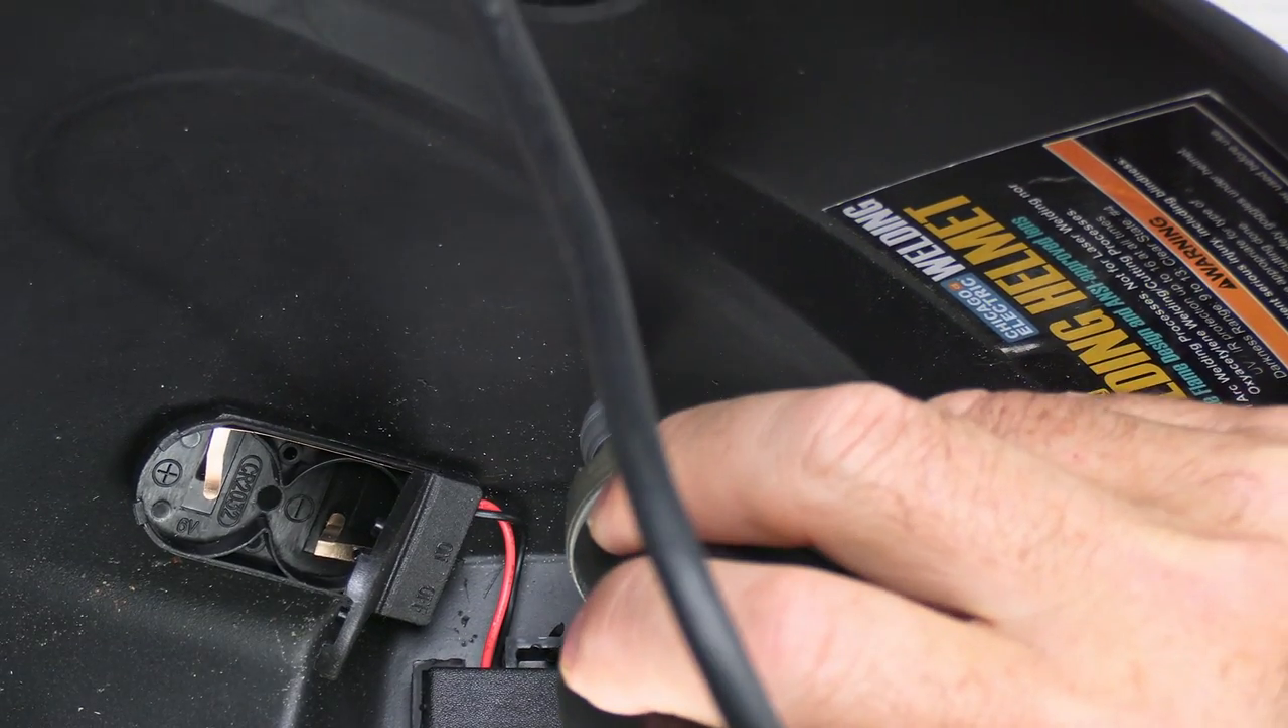Okay, so I got my battery holder mounted on the side right here.